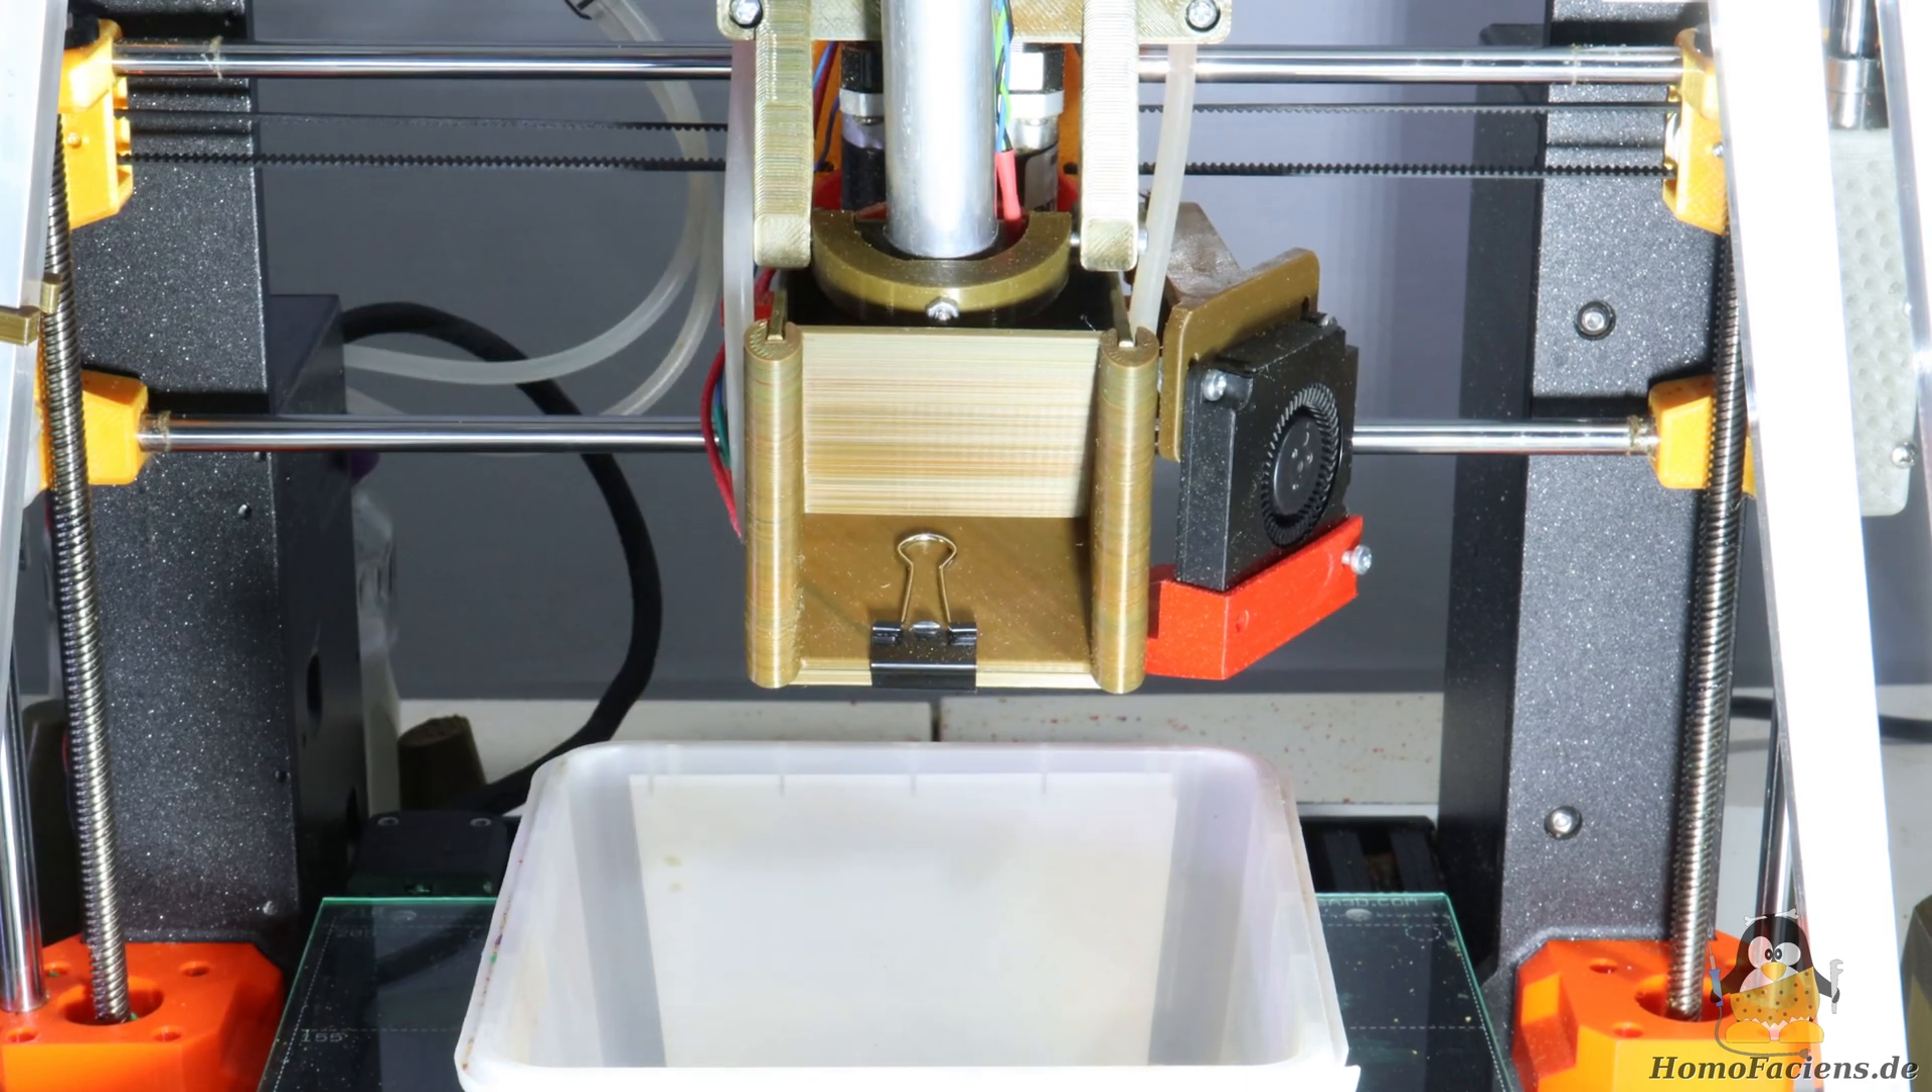It is now a front door that is attached with a clamp.